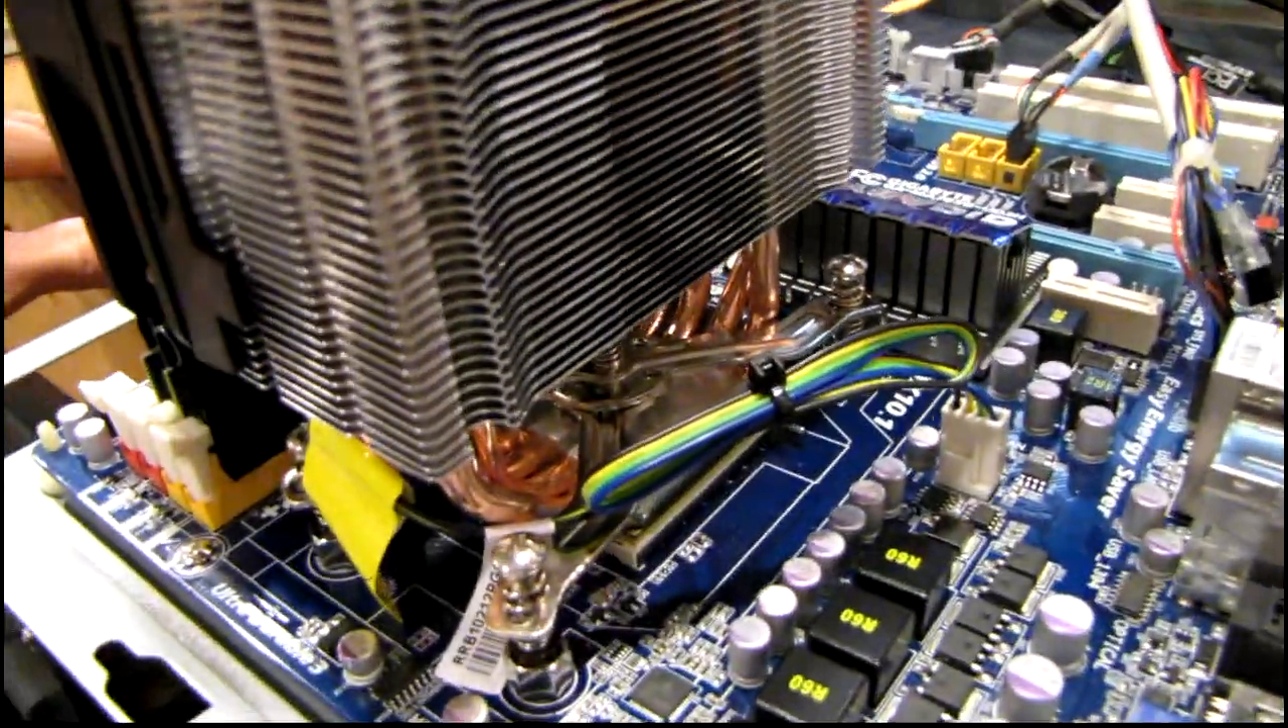Um let's see i got a zip tie on the fan wire there keeping it all nice and neat and you can kind of see how that clamp works.